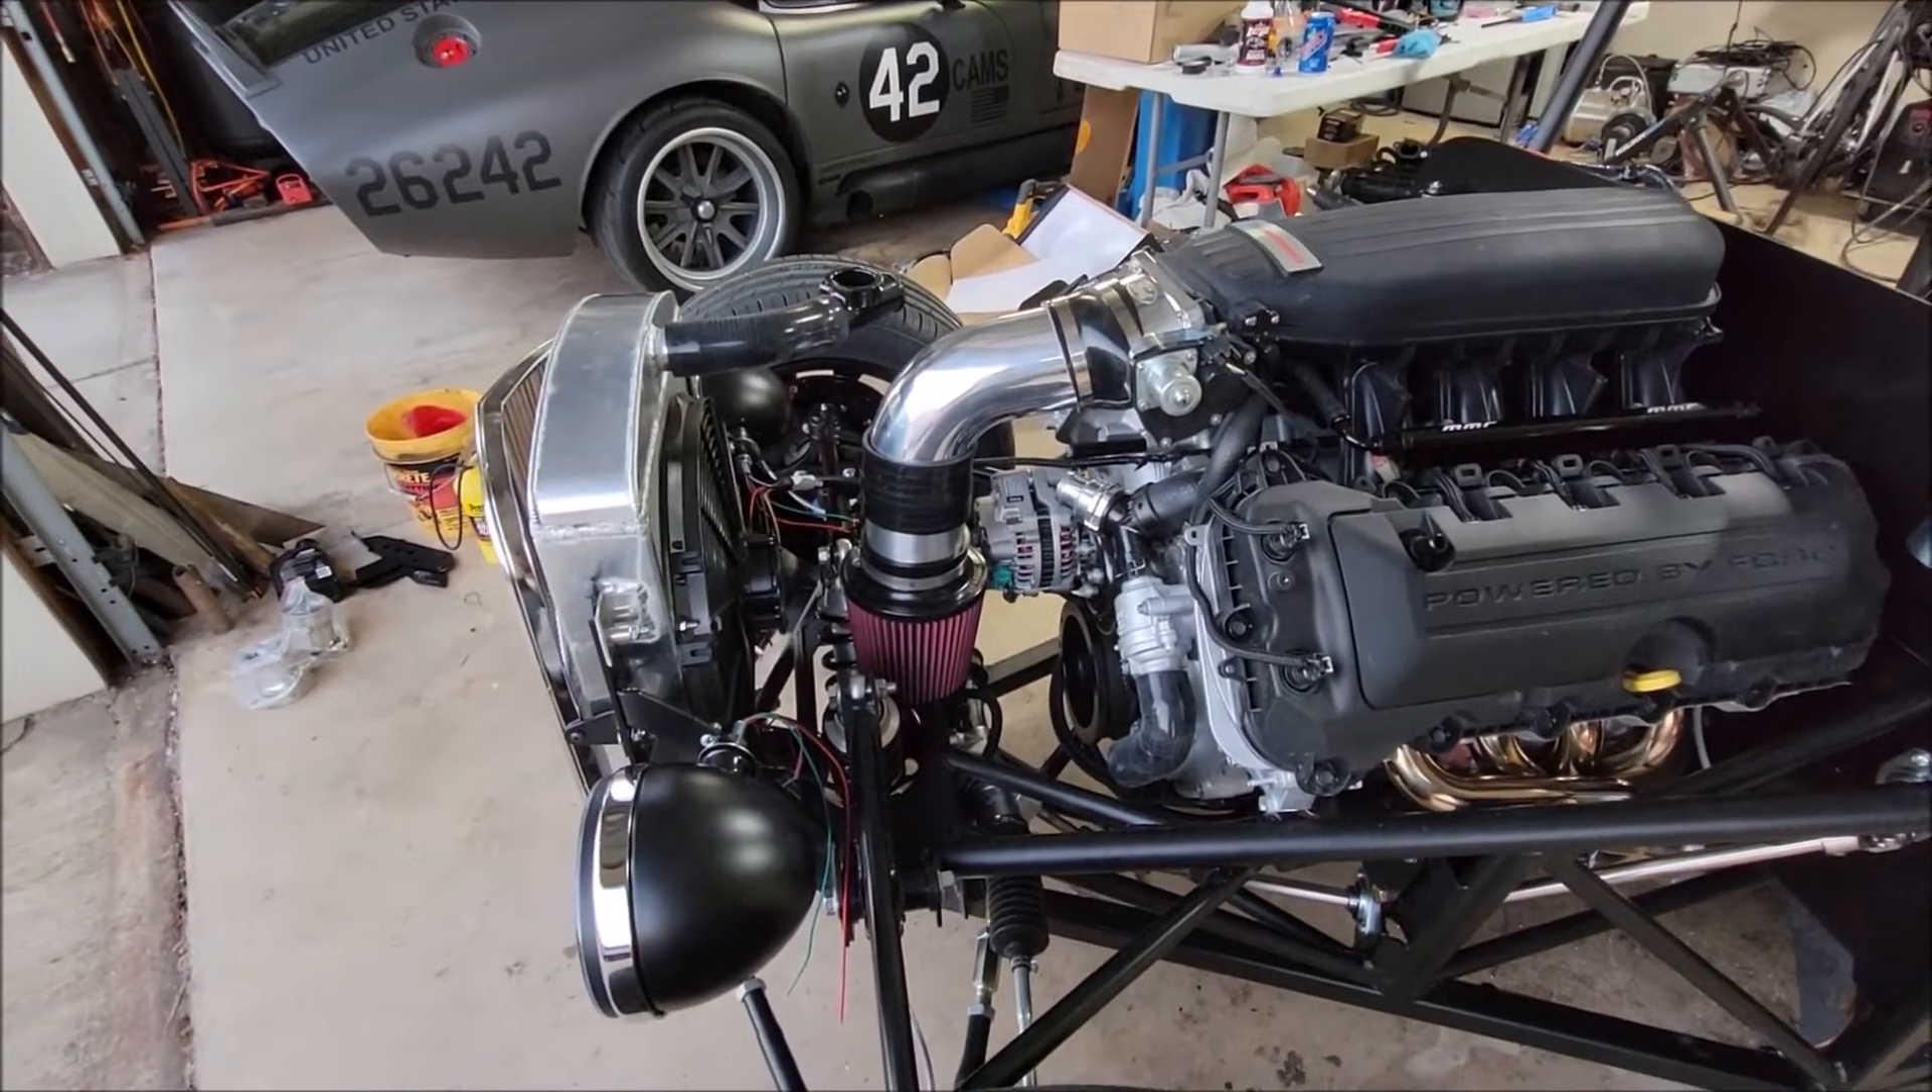We've got the mass air tube arrangement all set up.